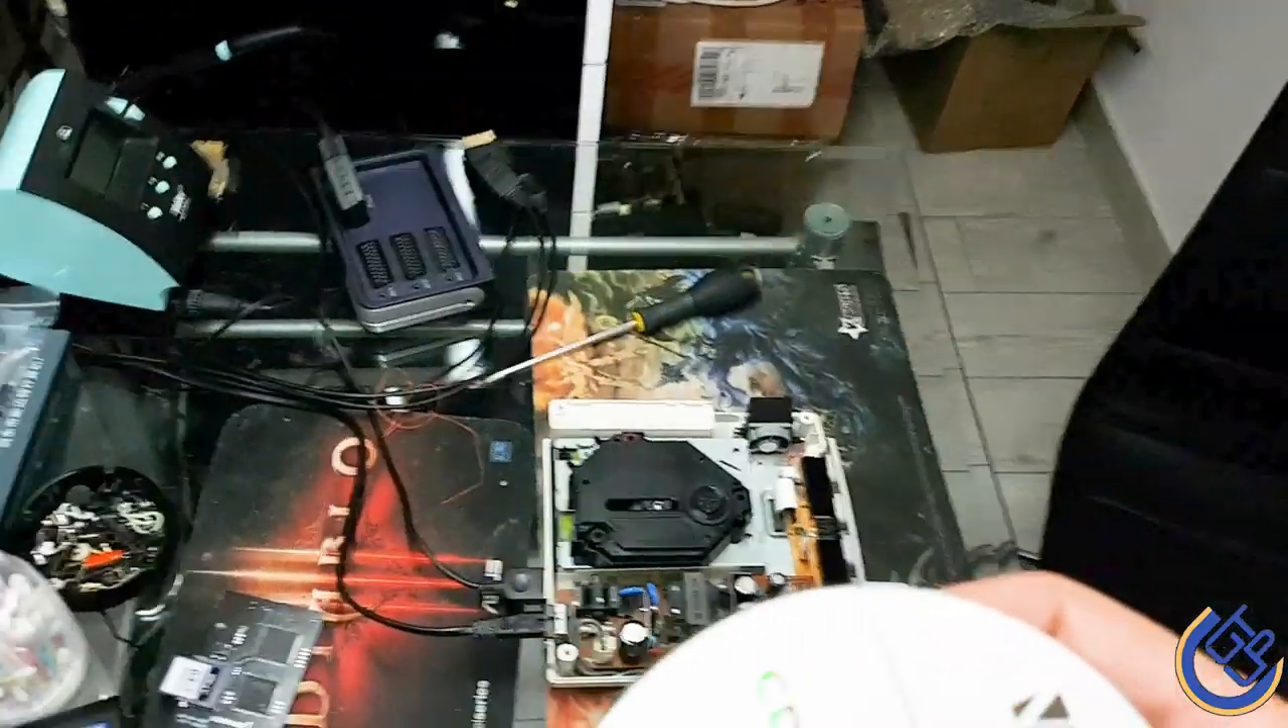Il y a le lecteur qui est en place.